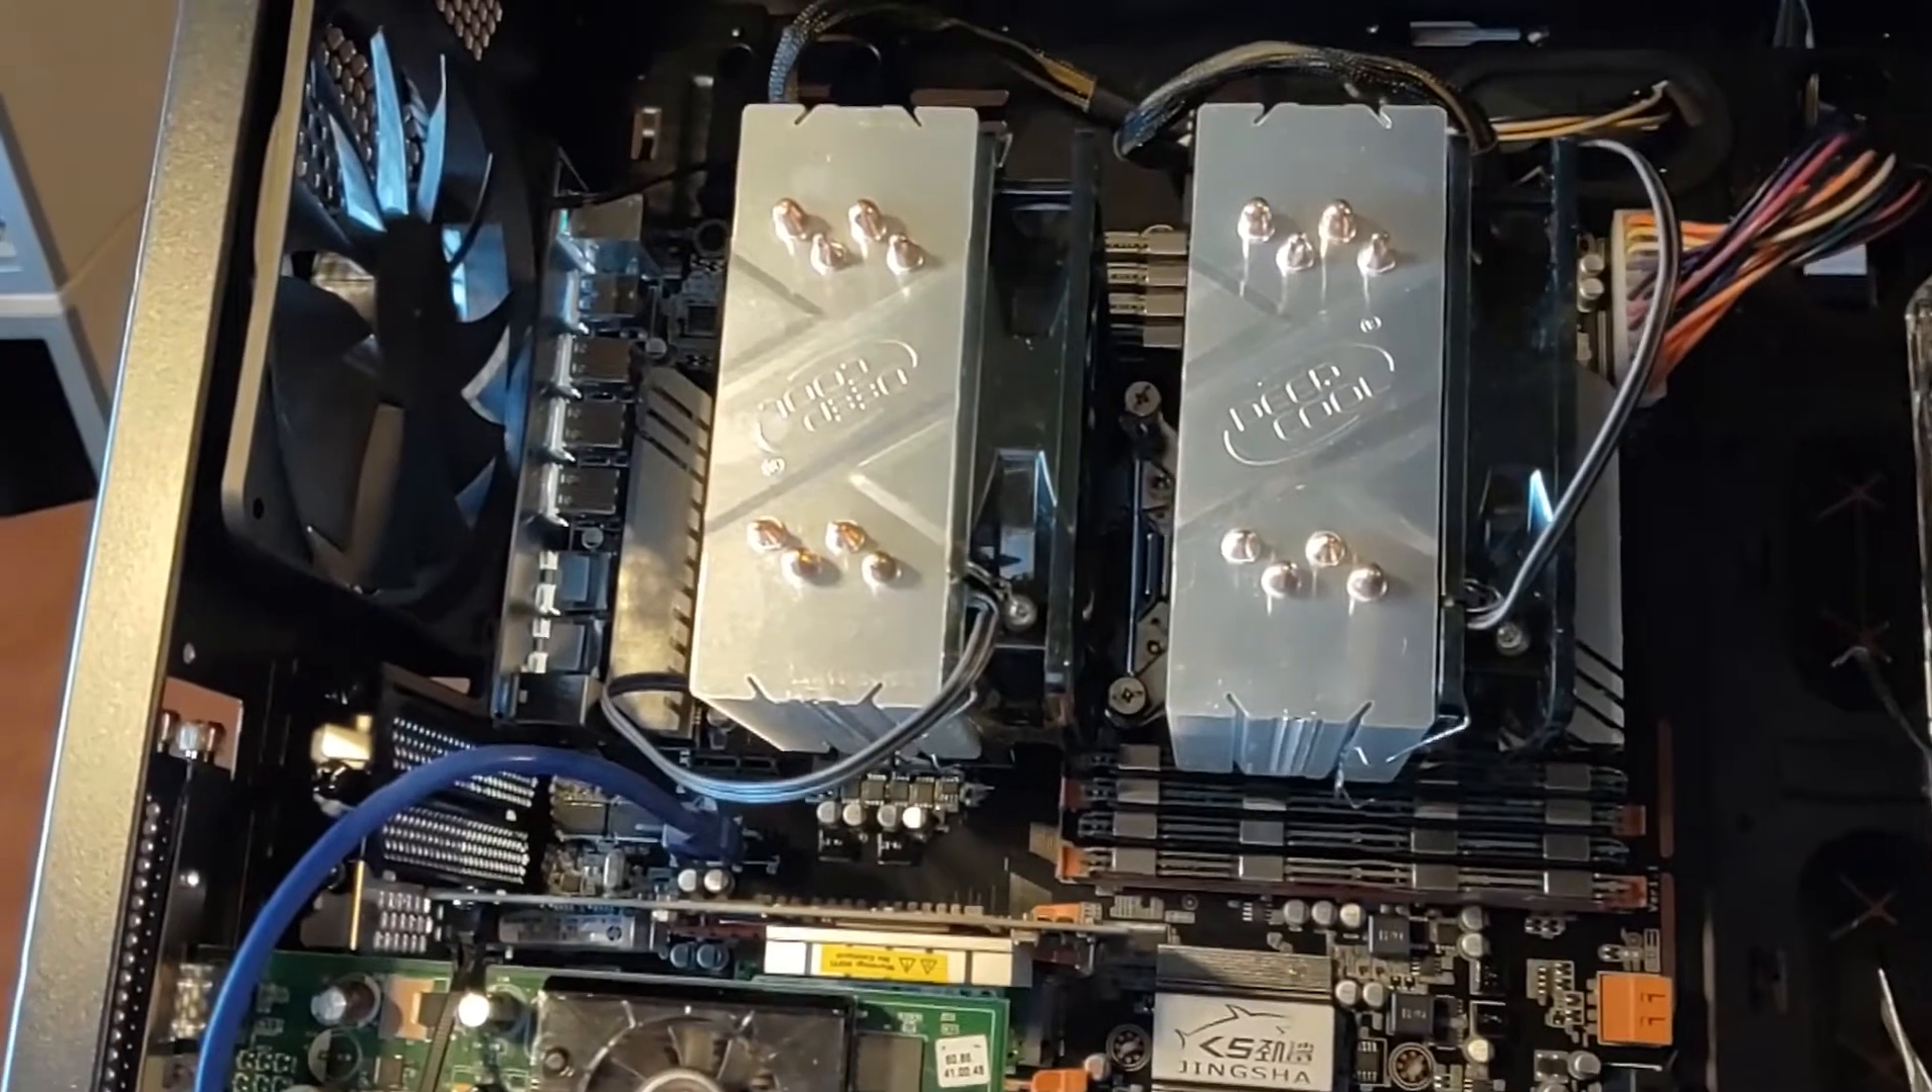We've got our the deep cool coolers mounted to the processors.